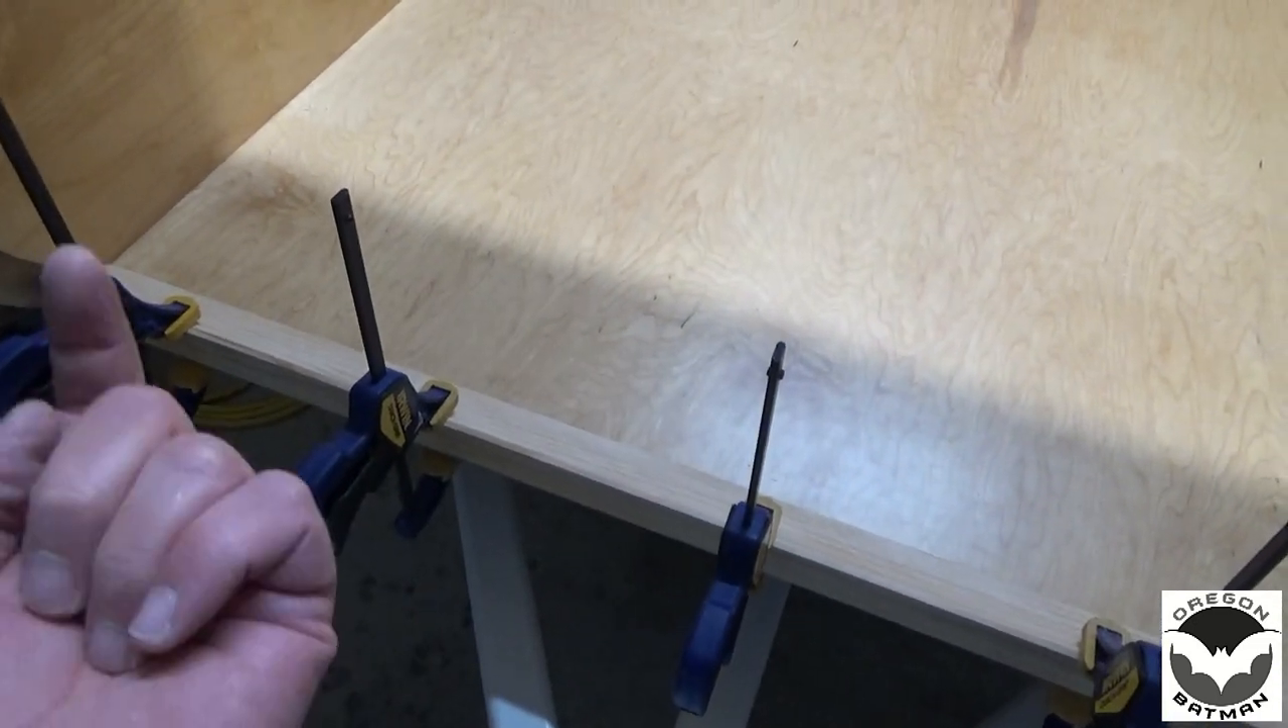Okay, so now I have my spar here positioned in place. We got it clamped.